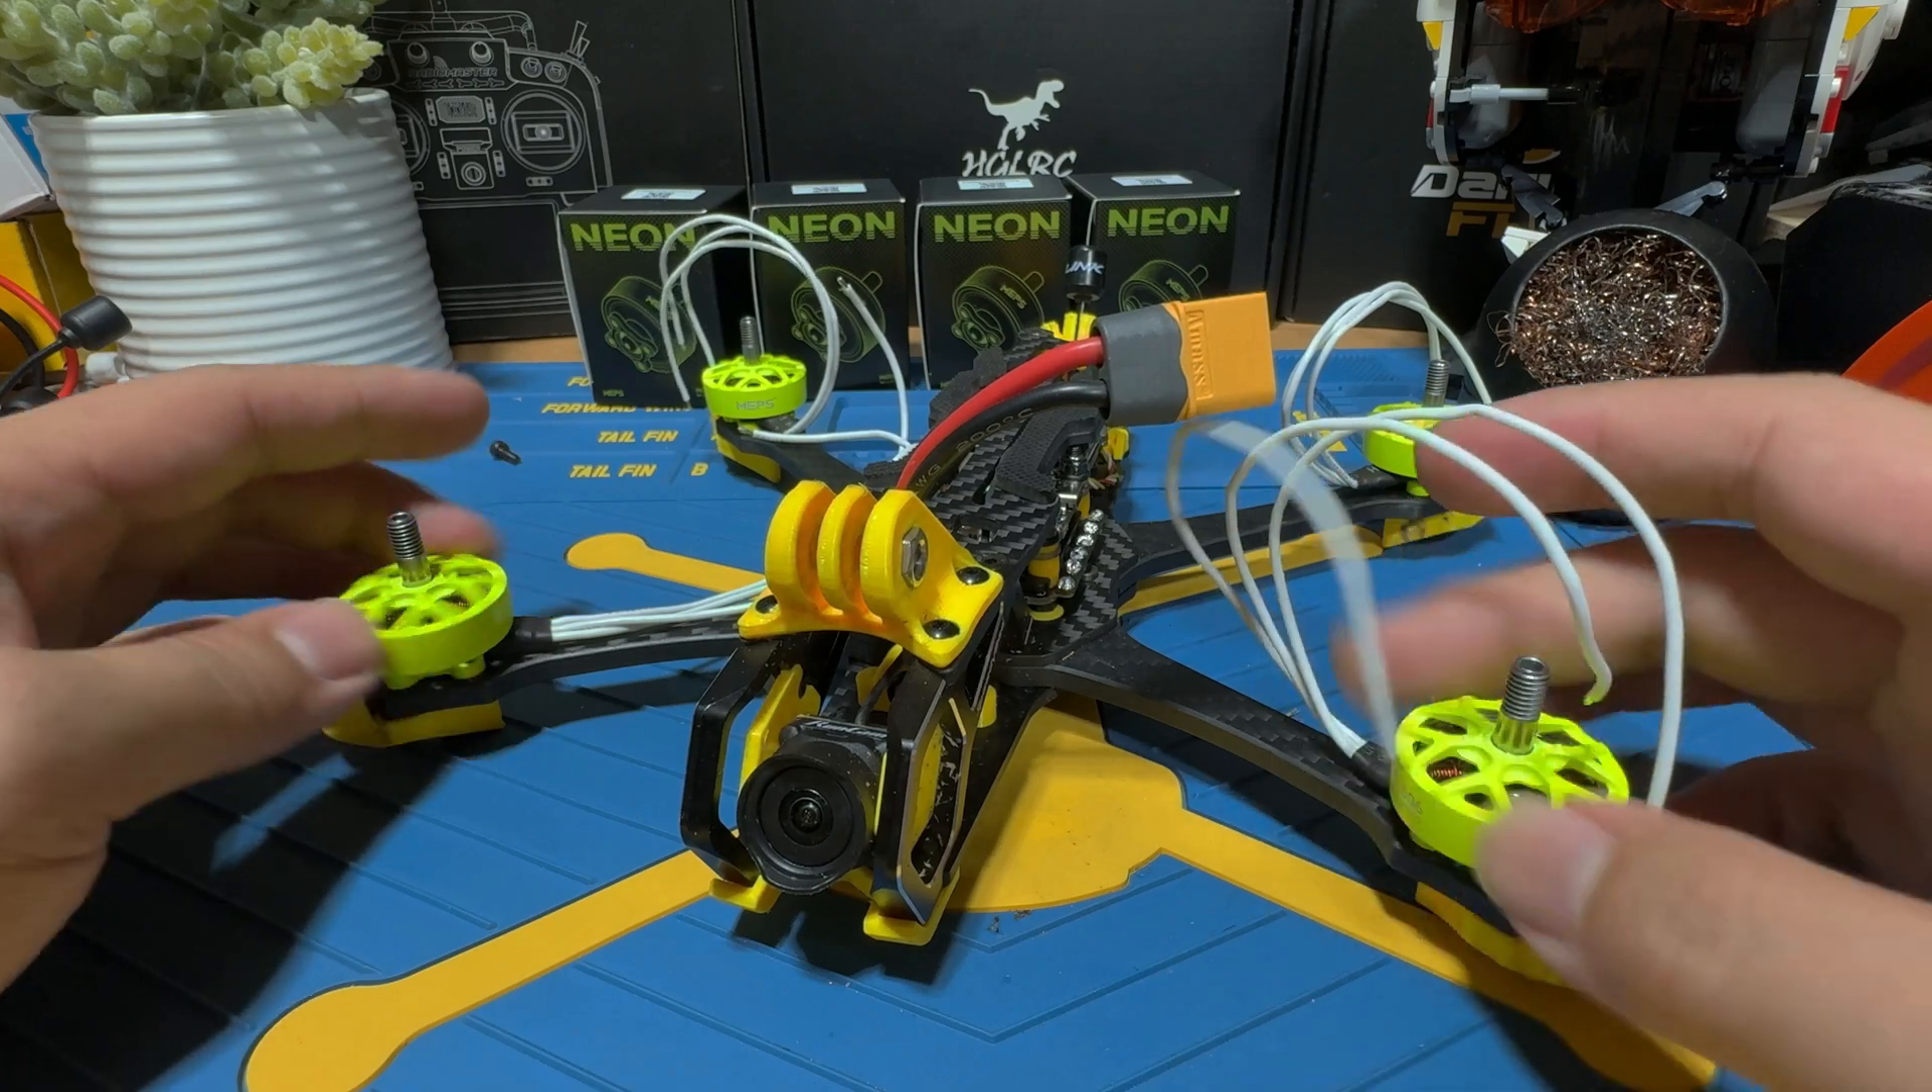Okay, so now we have finished the installation of the motors so we basically got them secure. They actually look pretty good but I kind of wish that it is either black or yellow so it kind of fits this theme a little bit better.